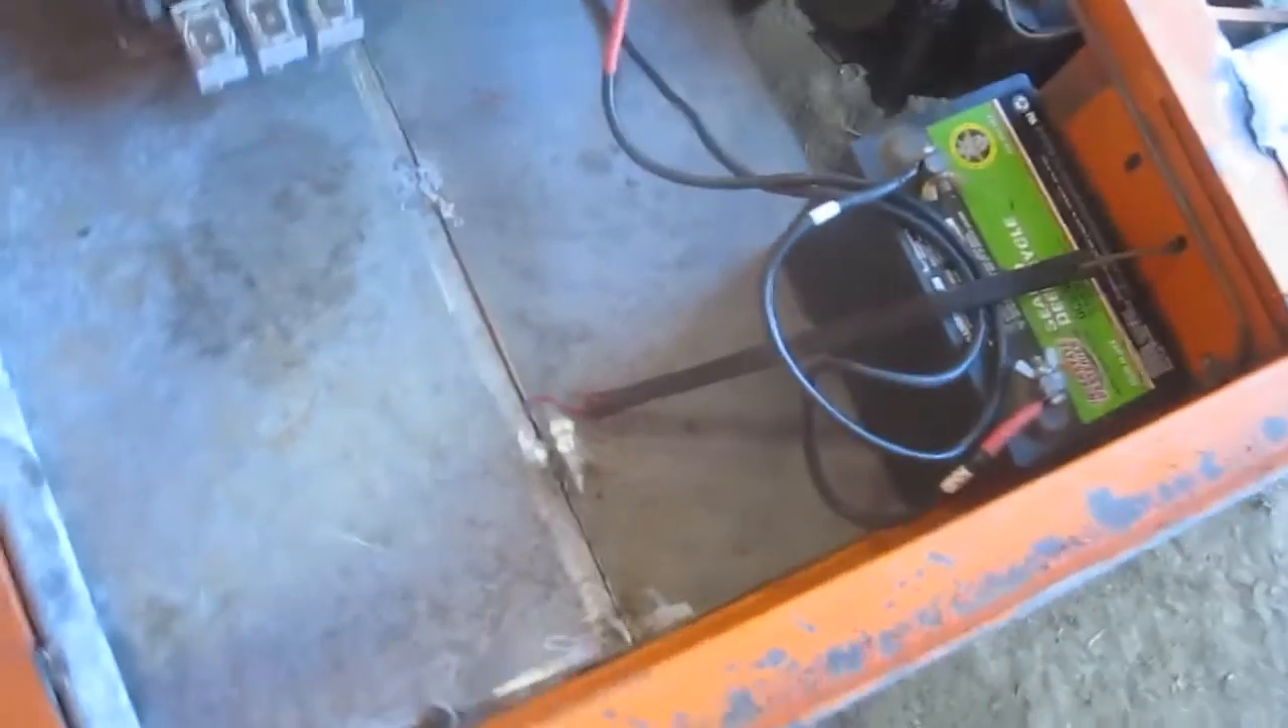And the 12 volt battery is beautifully attached with a bungee strap. expecting some improvement on that someday.